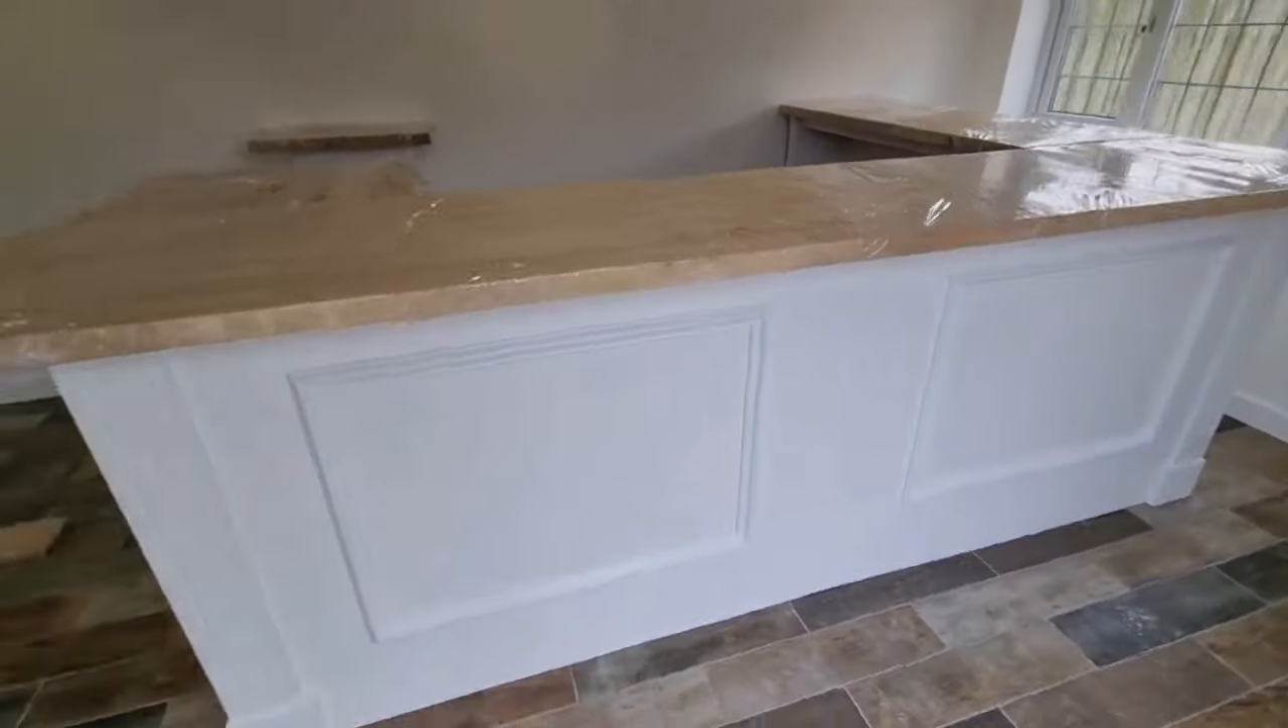This is the bar on its test fit with the oak top on and as you can see looking pretty good.